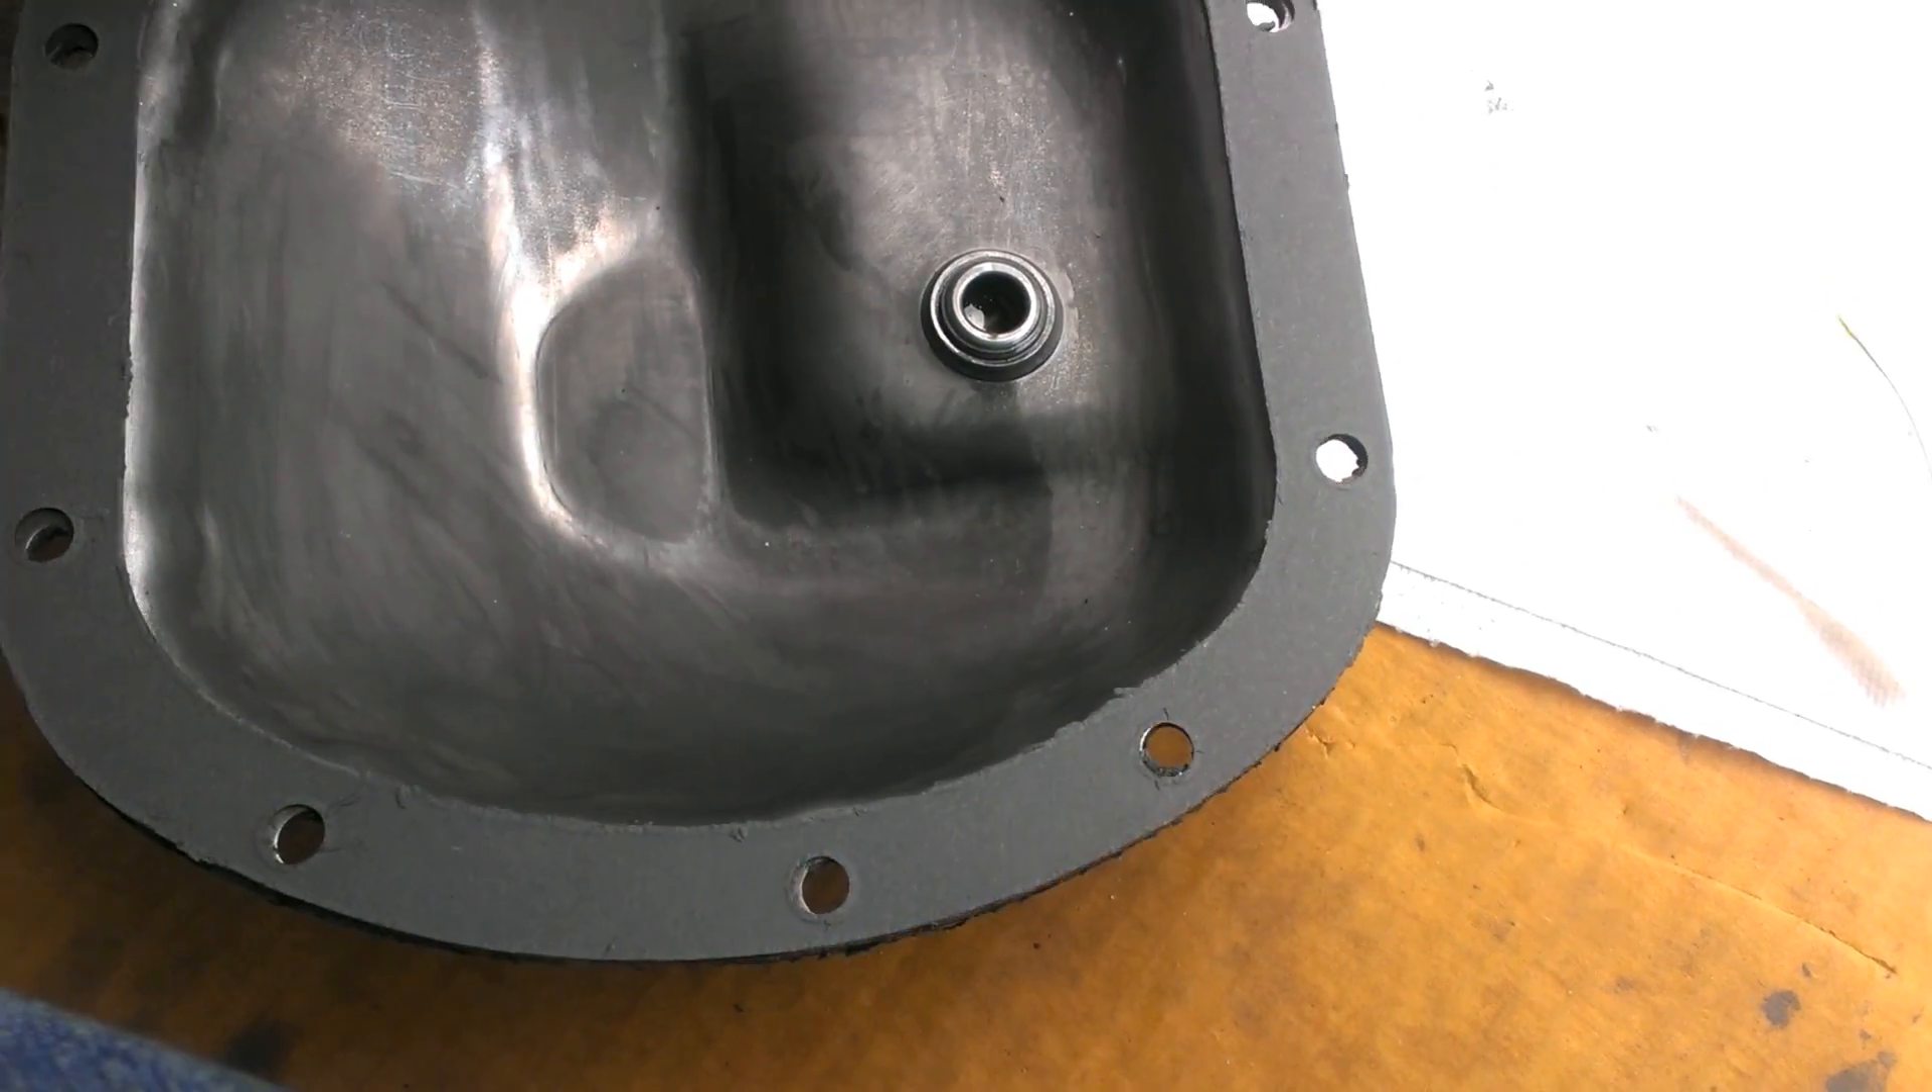So, I'm going to put the cover back on. Got my Felpro gasket on here.